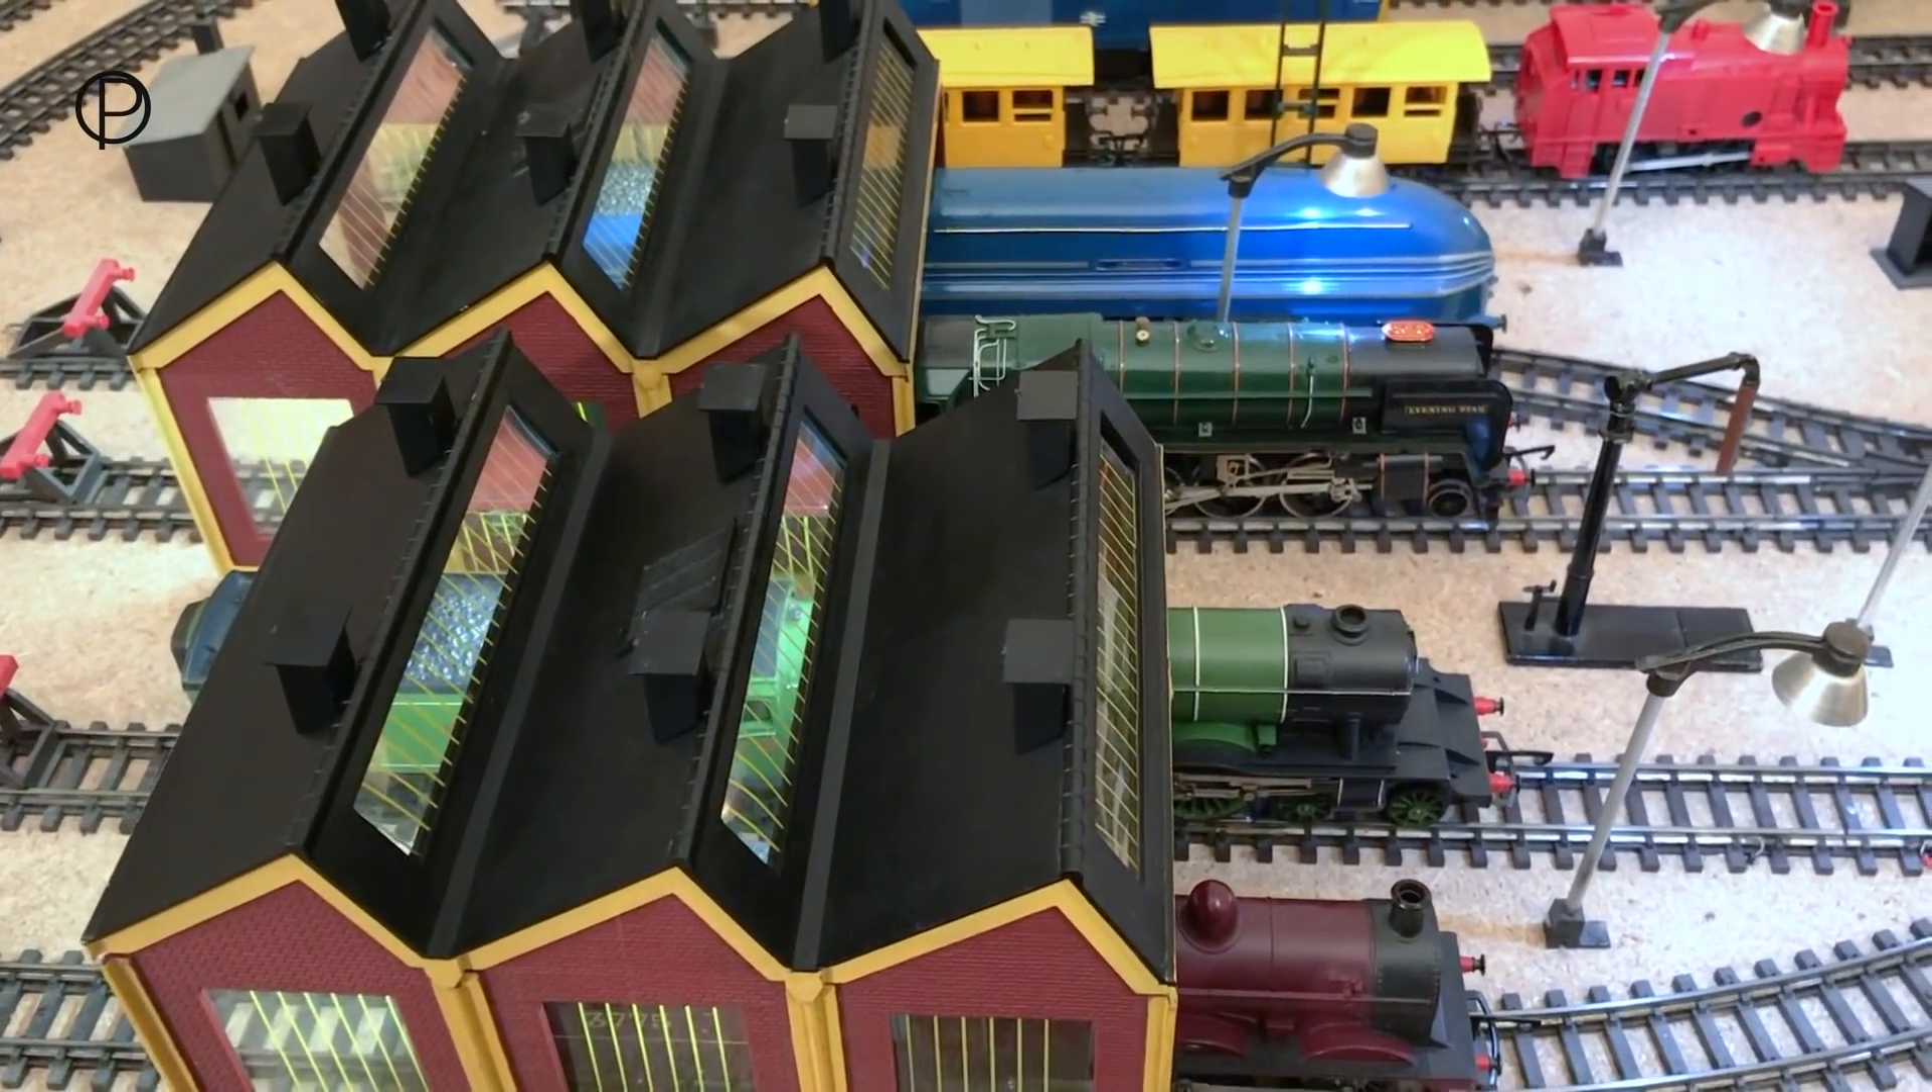I've got those engine sheds back in and illuminated again.